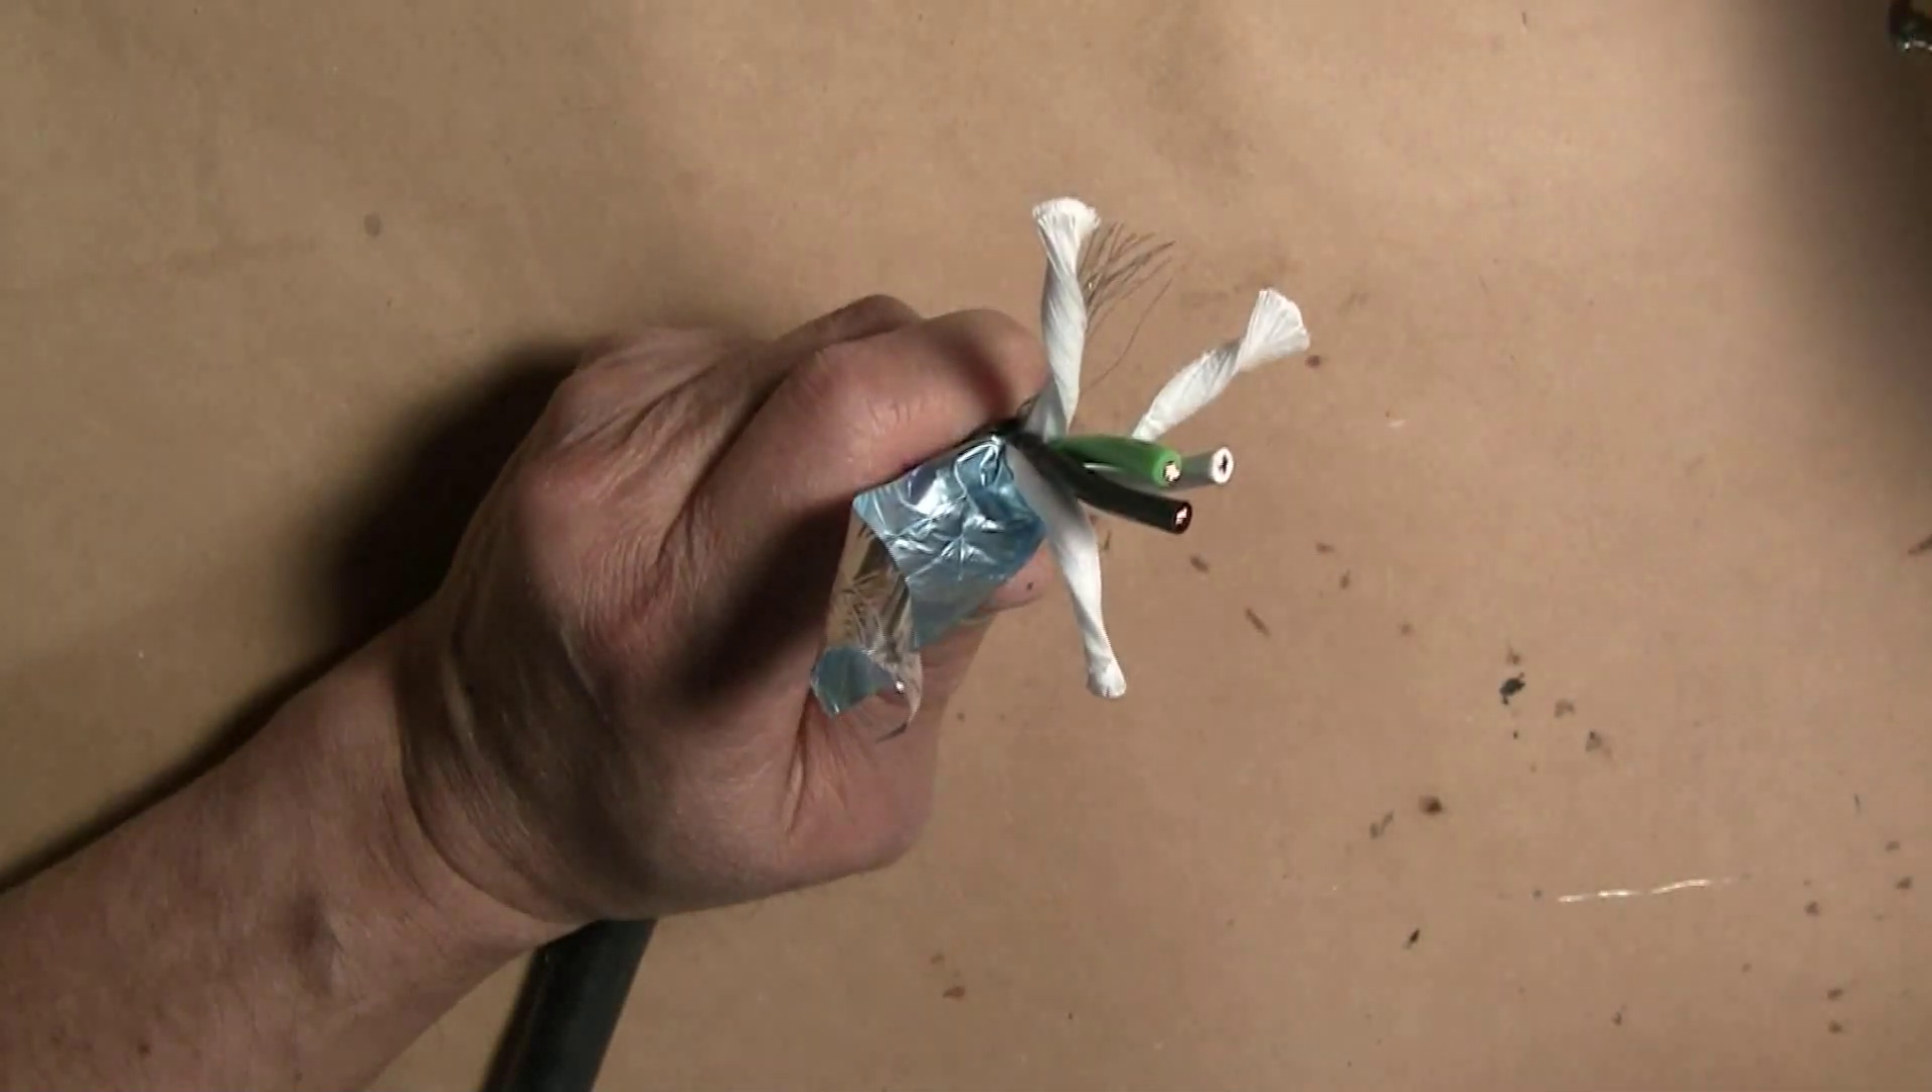I have unwrapped the shielding foil and you can see there are three probably cotton threads which act as separators for the three conductors.